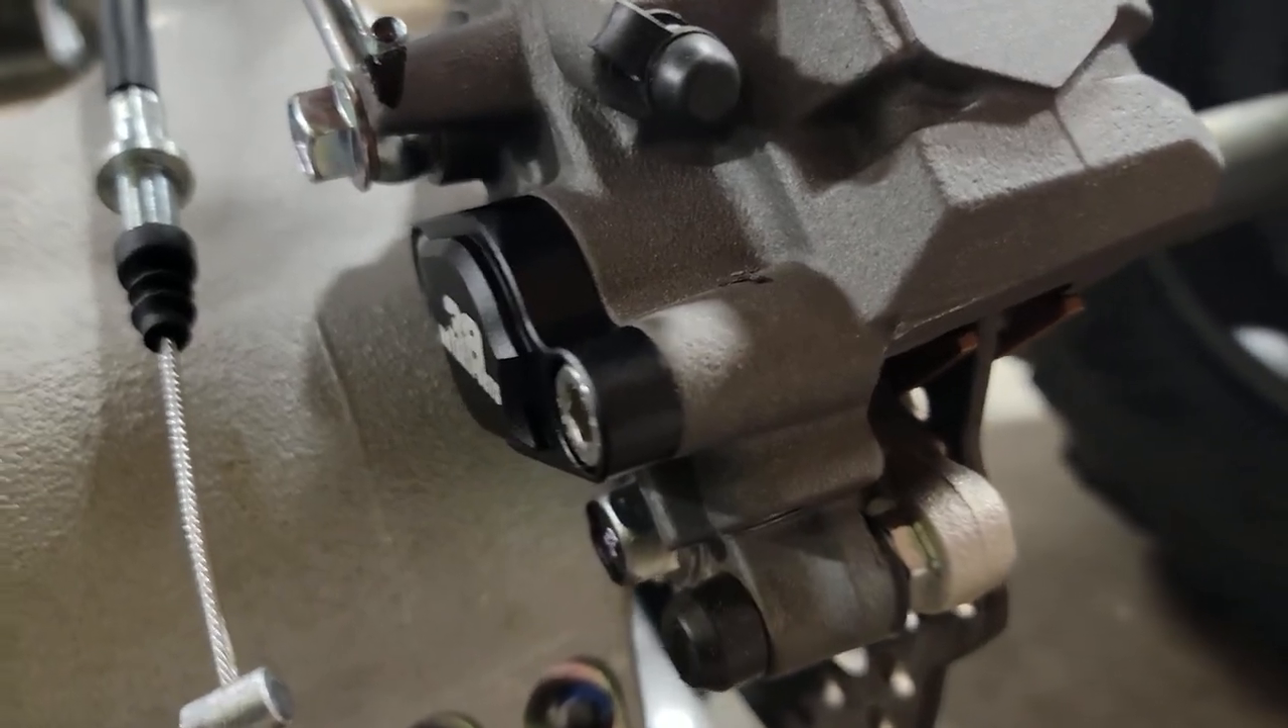And the block off plate is on and that looks so good. I like how they recessed the, the bolts like that. So that's done.